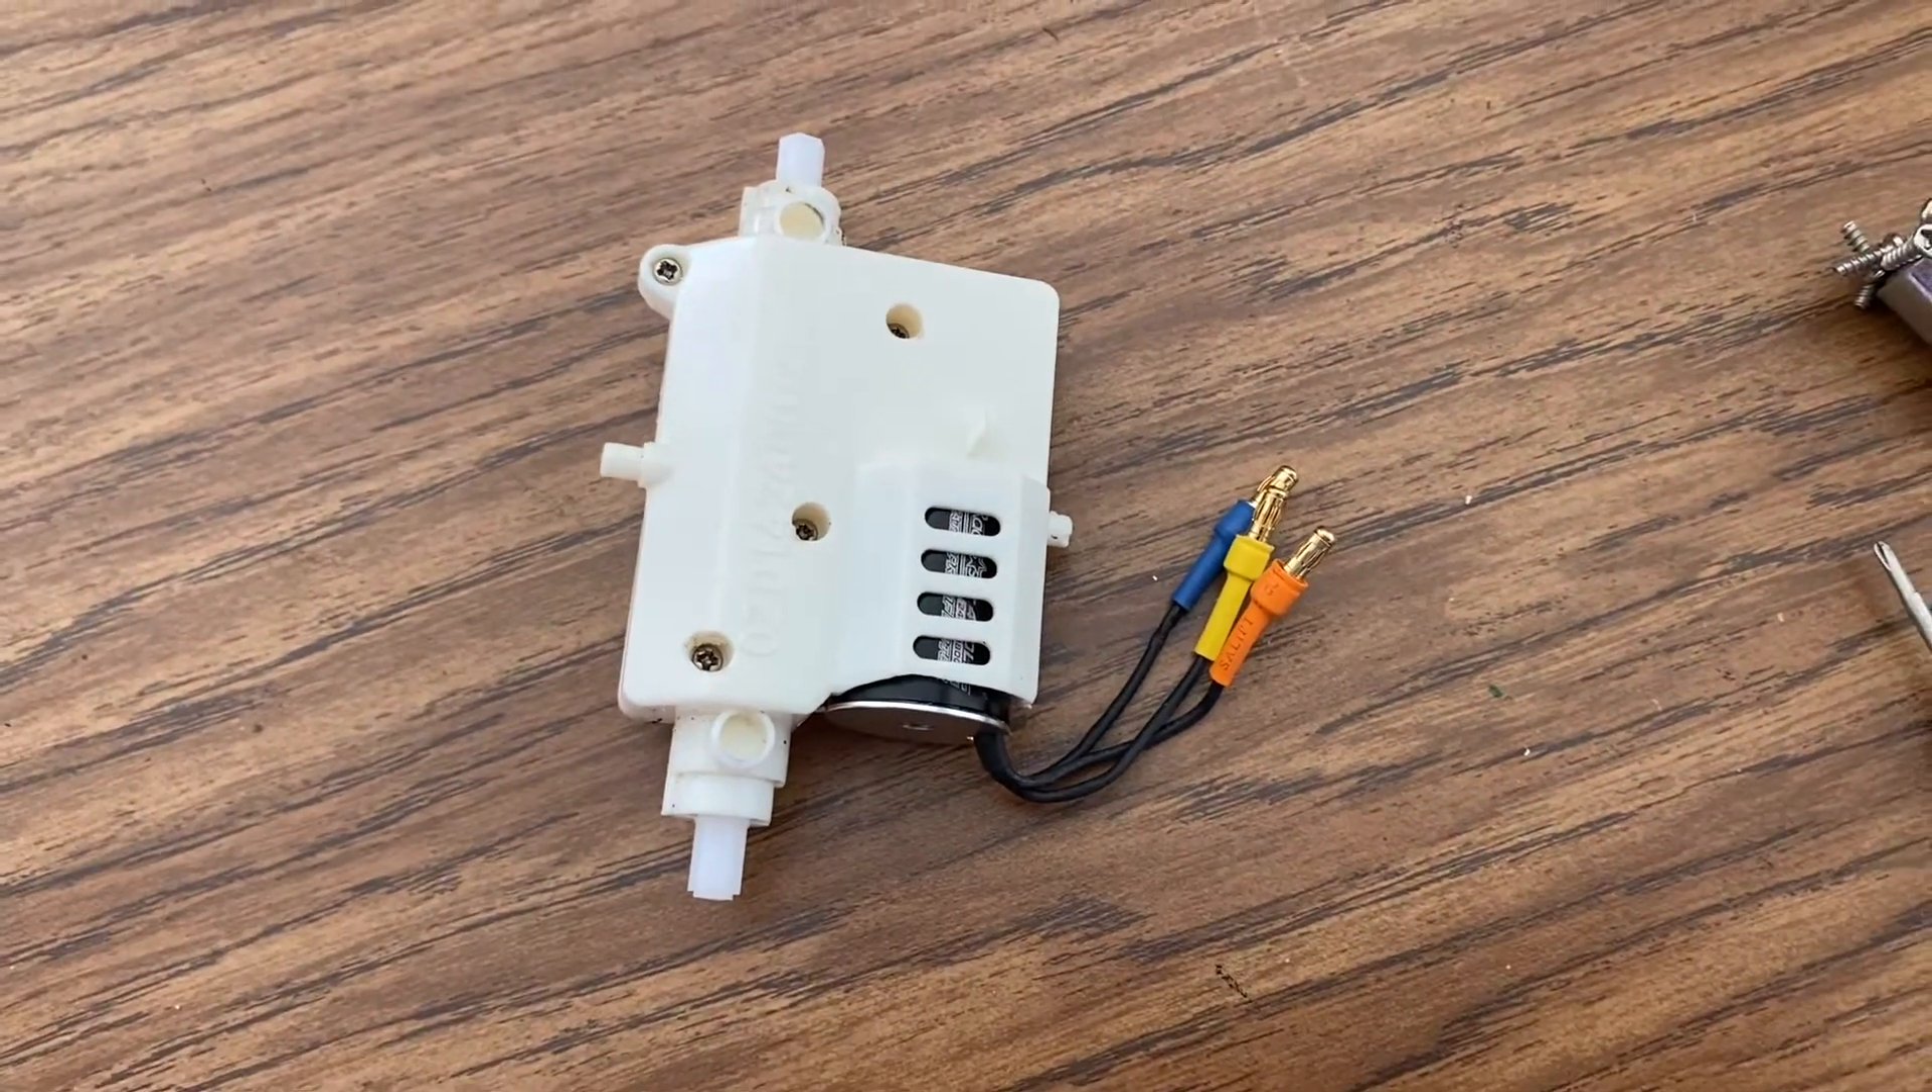Okay, I've got the screws back in the gearbox.